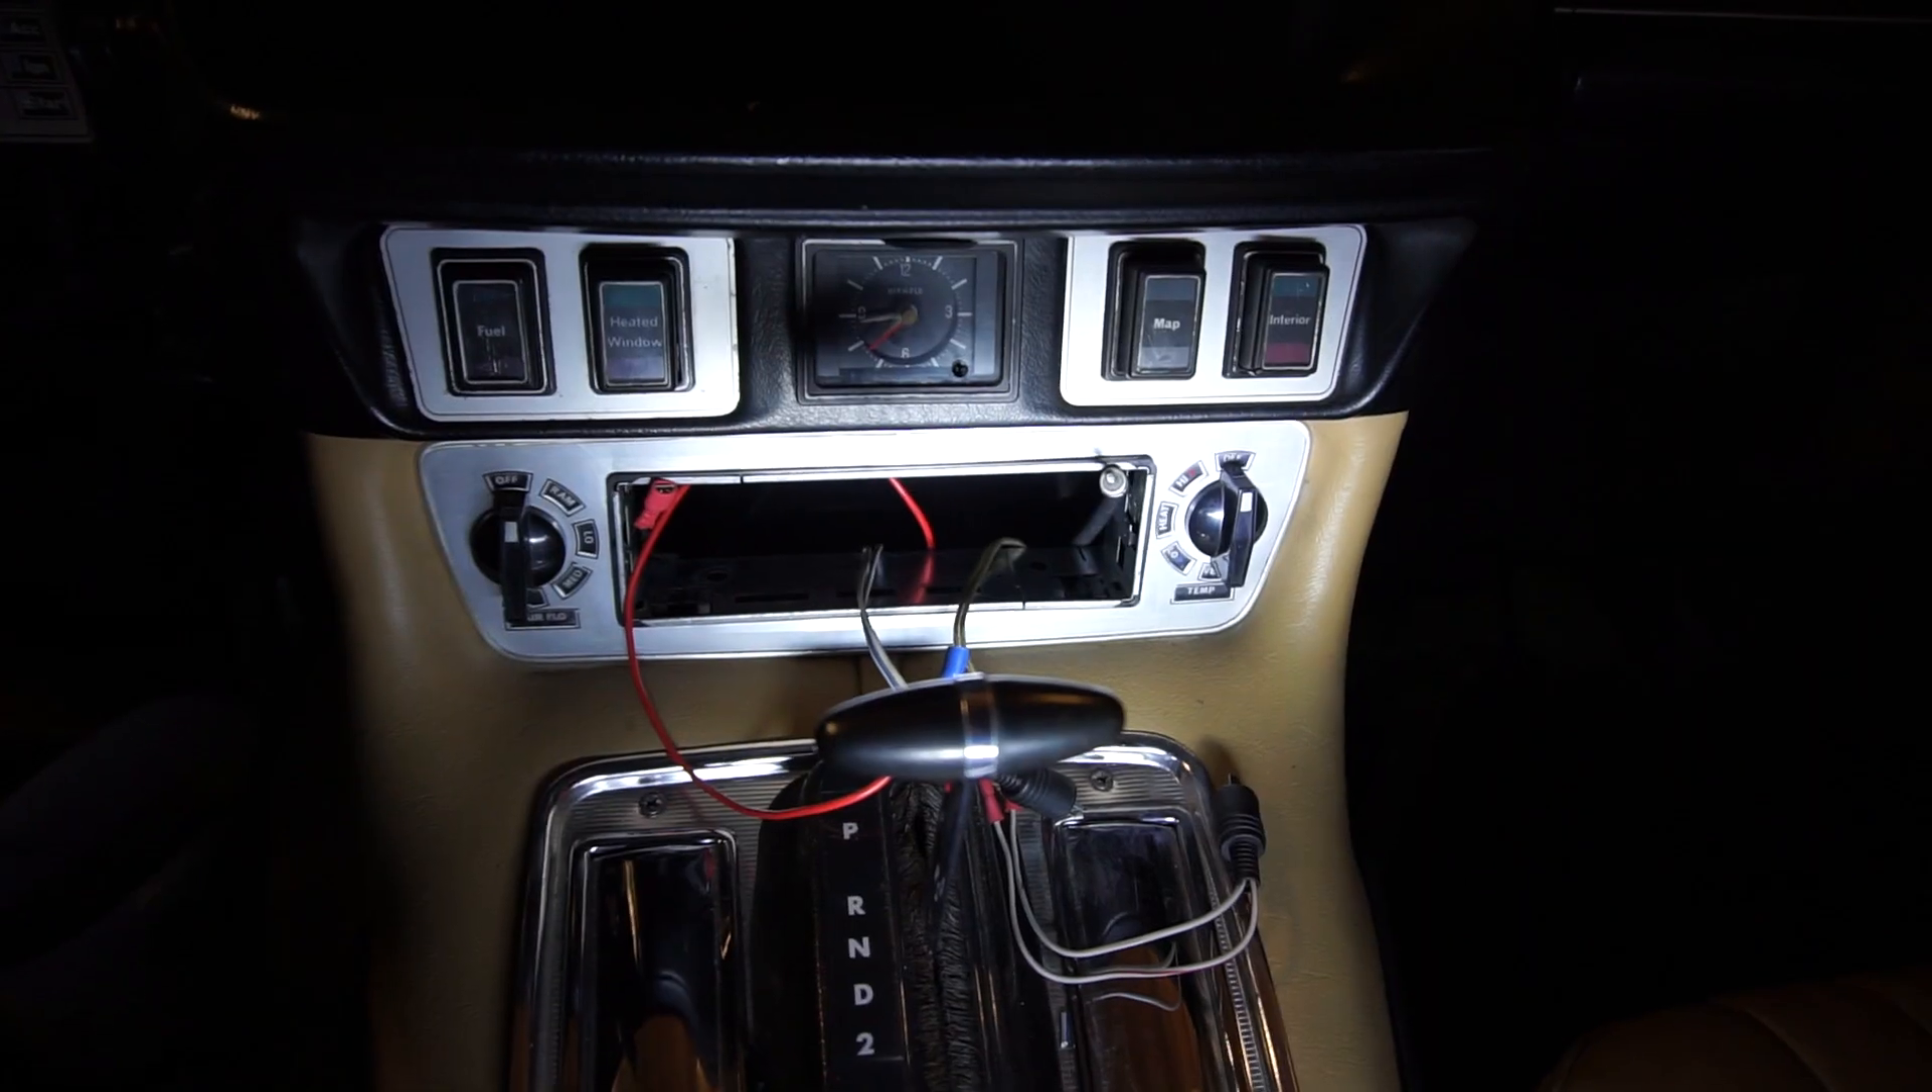The radio surround is back in place and i've done a lot of cleaning up.